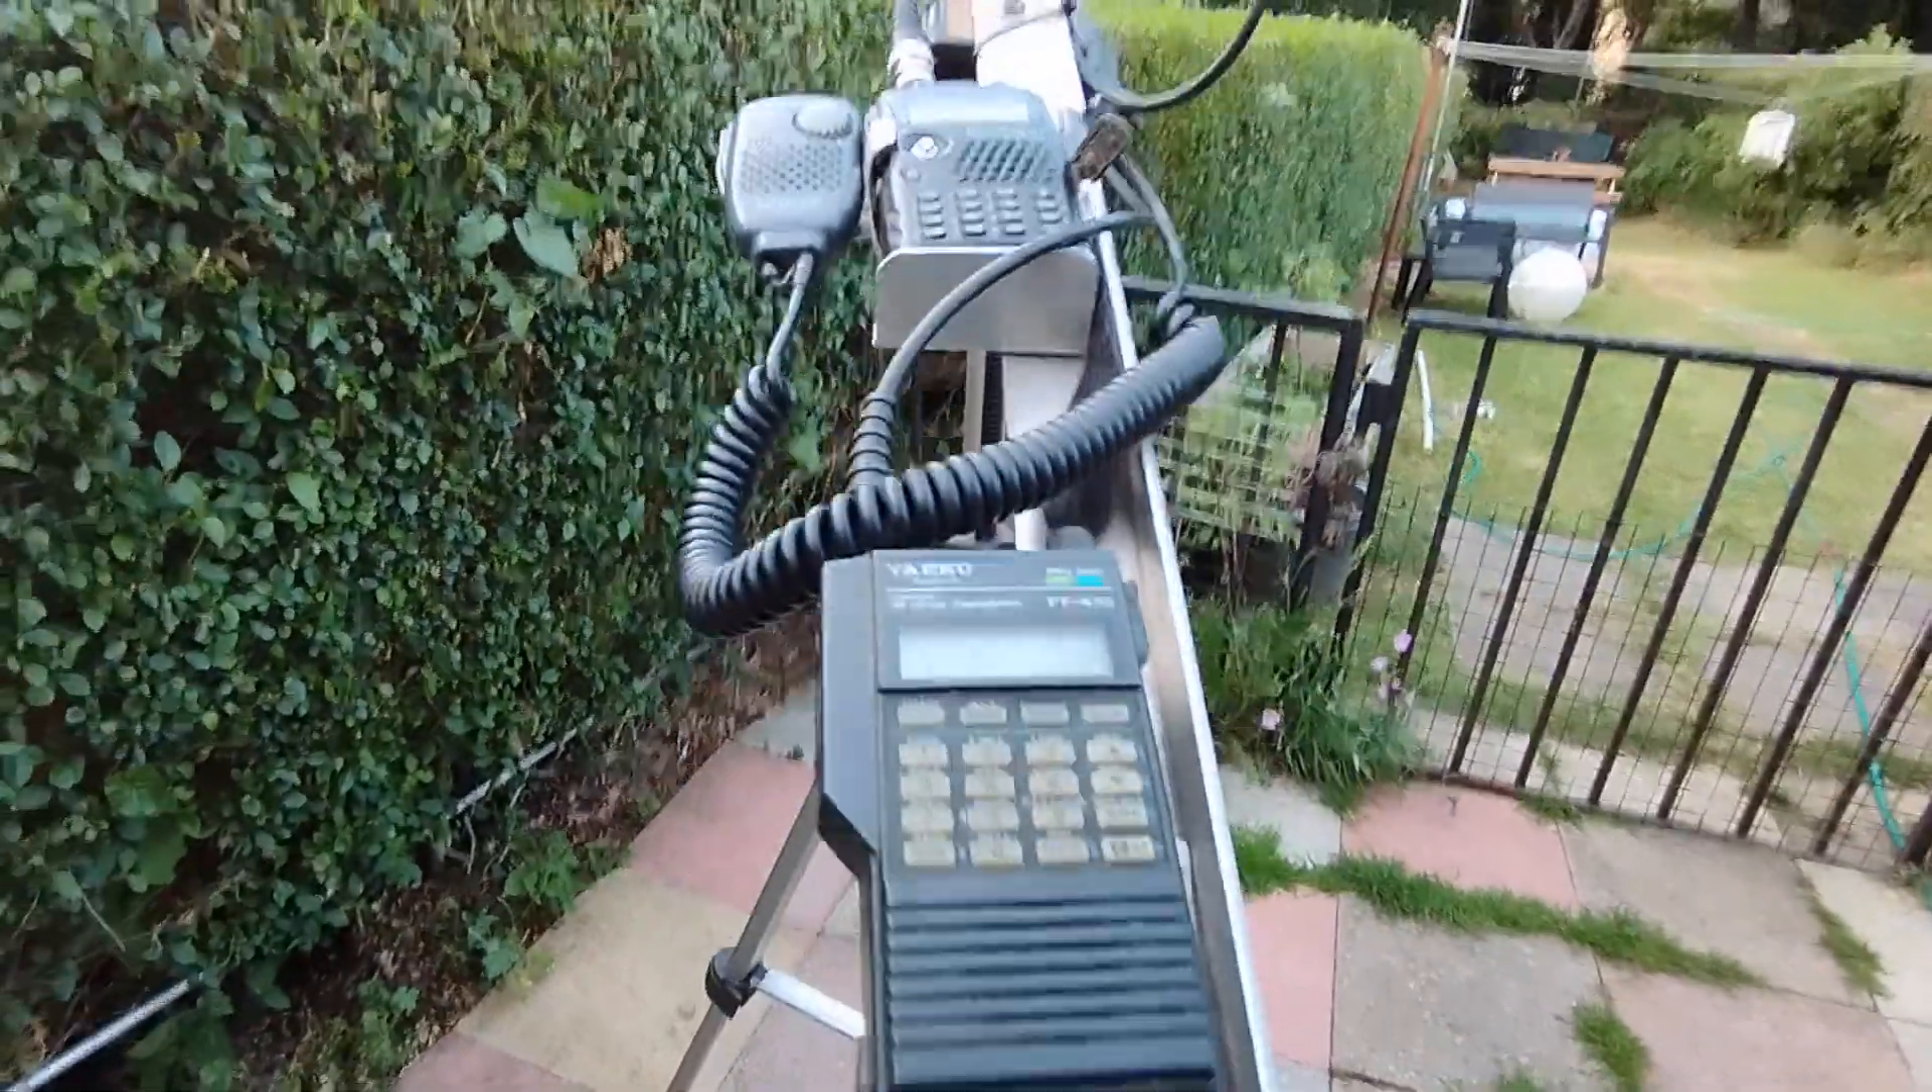So we've got the microphone set up on this little stand which is just a little mod that i just did.